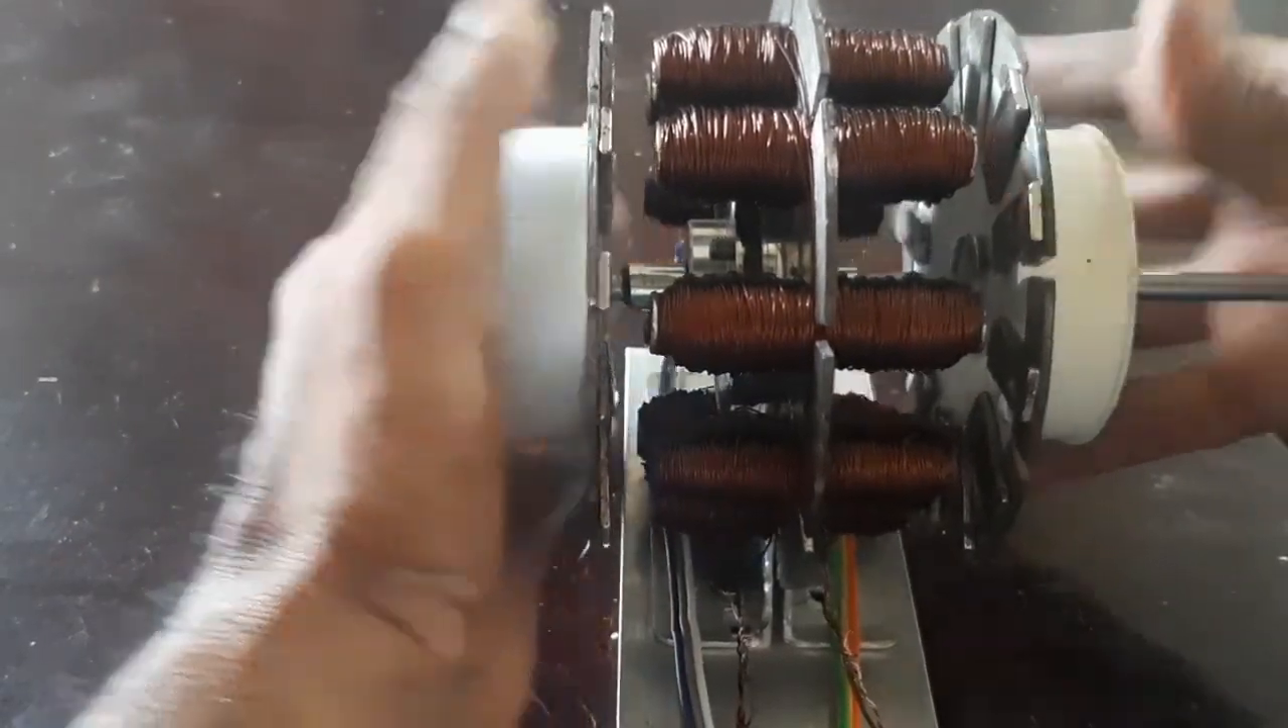Here the rotor and the stator are assembled.